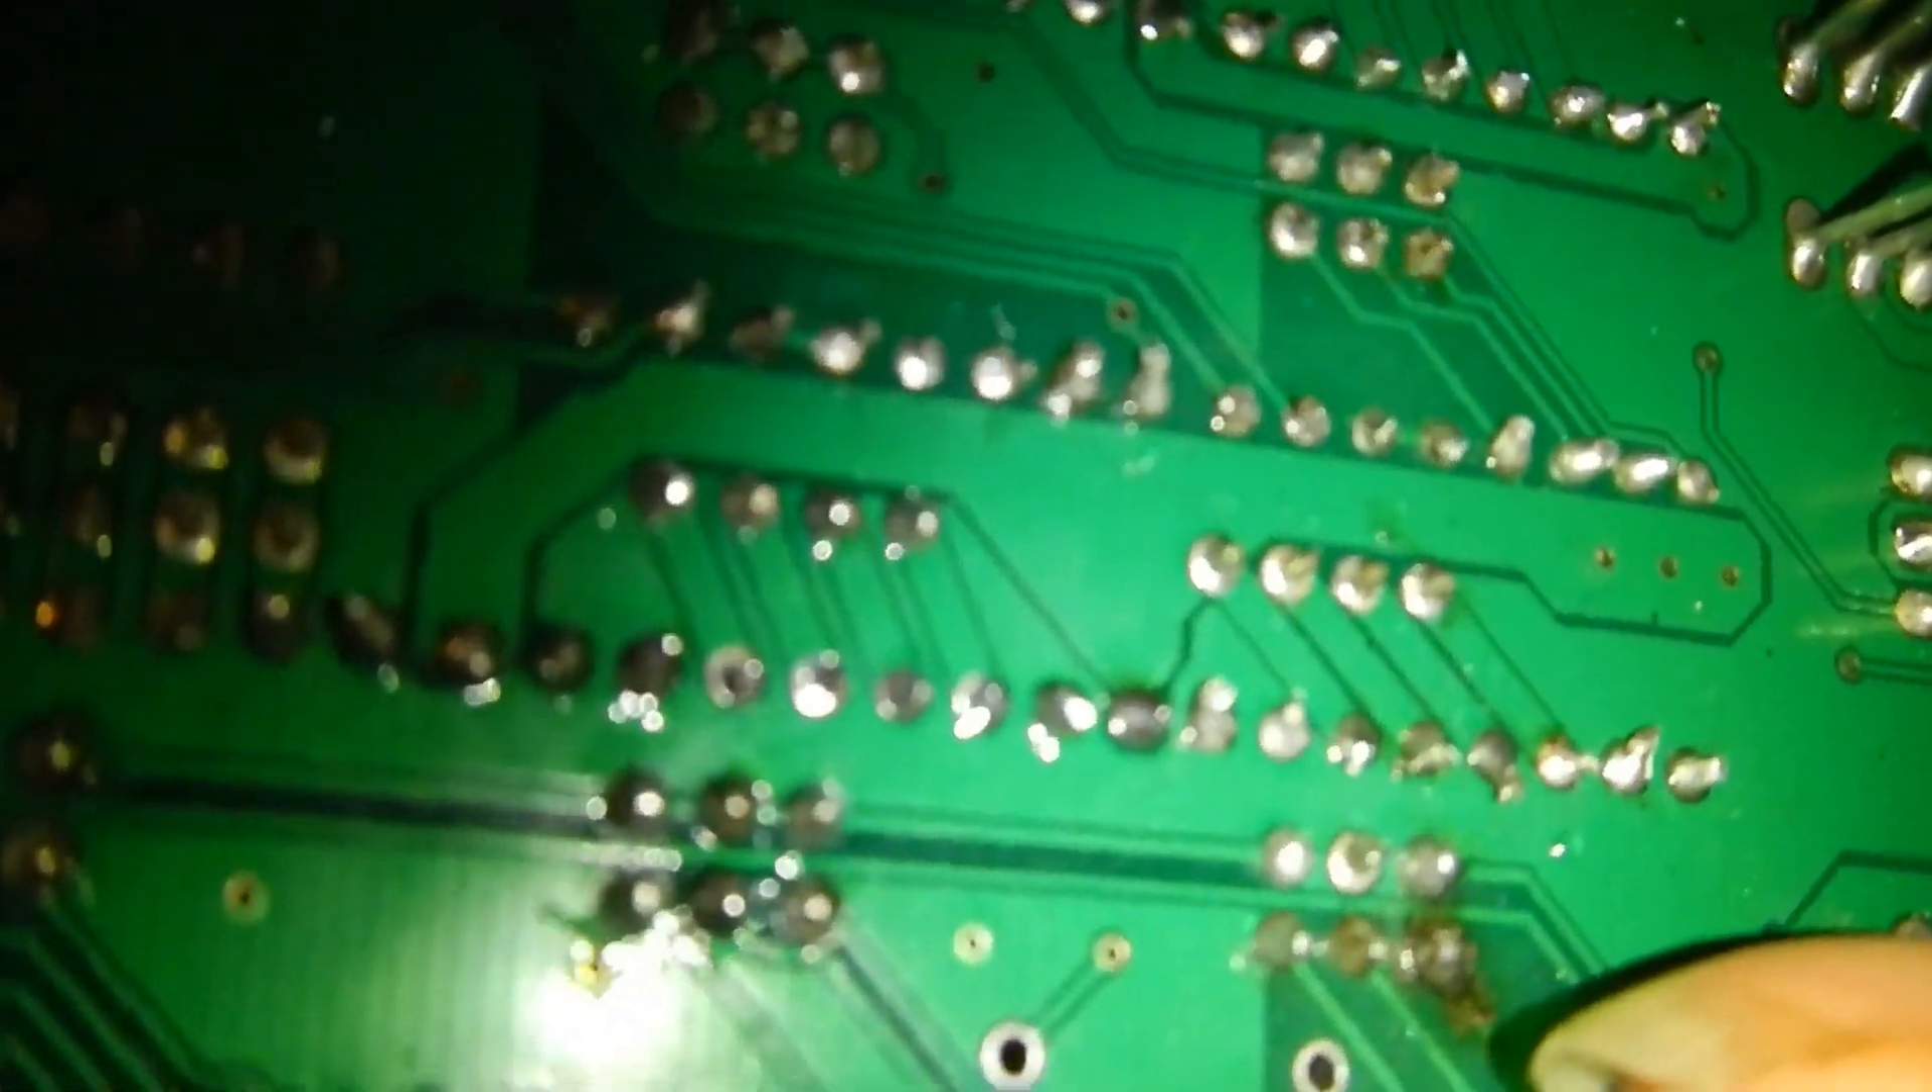I've got all the pins soldered on the bottom.